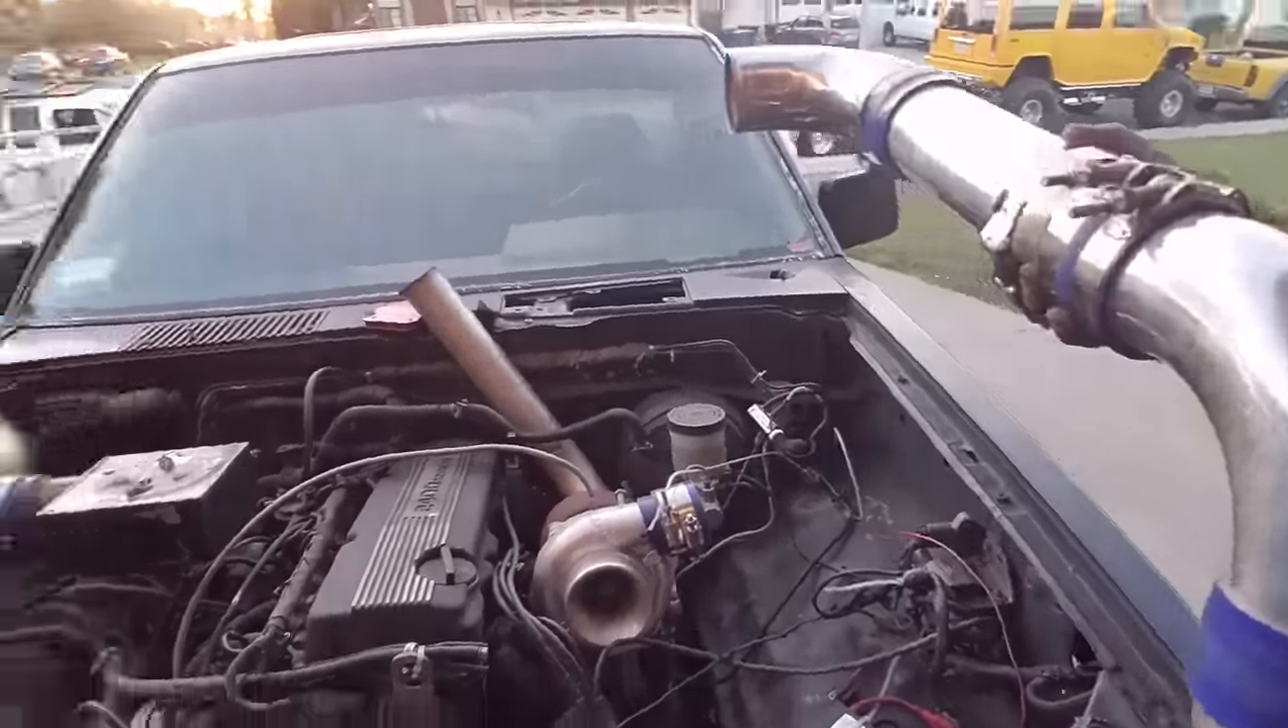Okay so i got the intercooler piping that i needed off which was pretty much what was sitting in here.